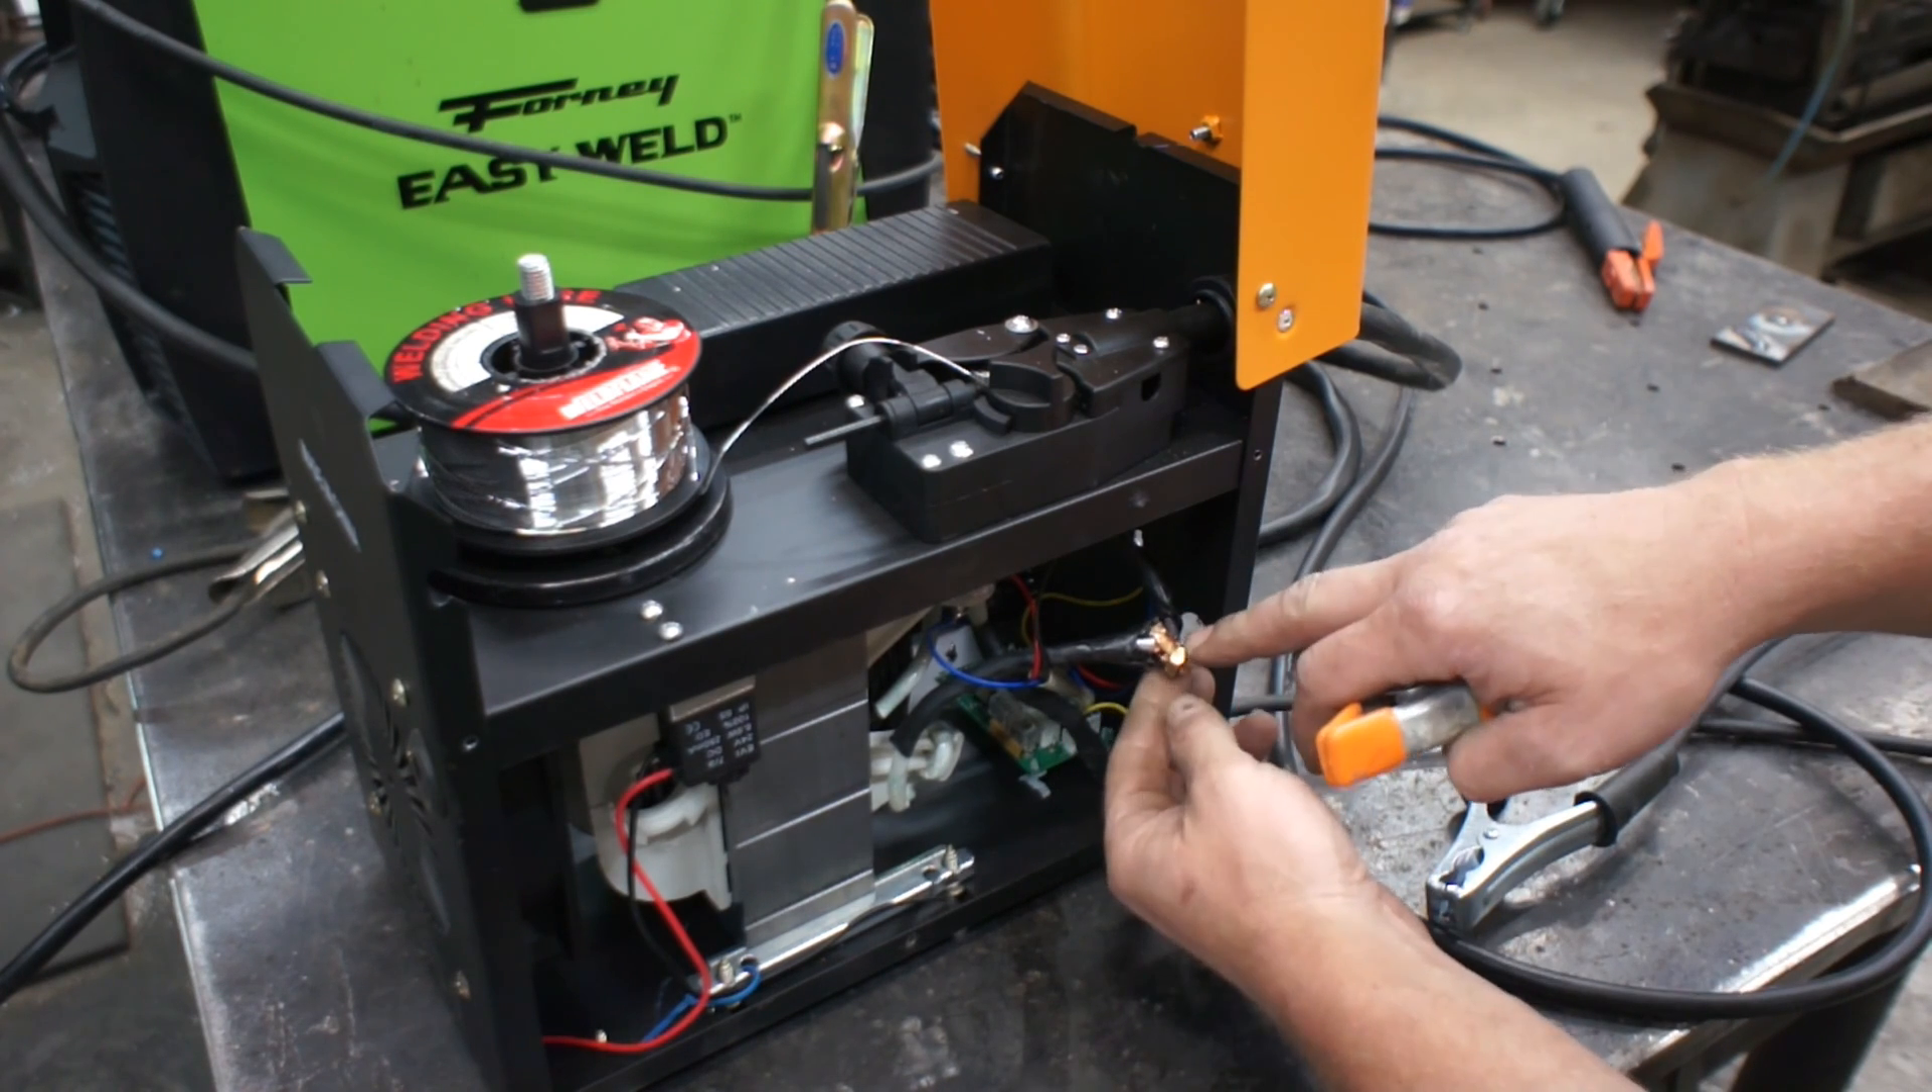Okay, we've got the side cover off of our welder, and this is the power to our MIG whip.